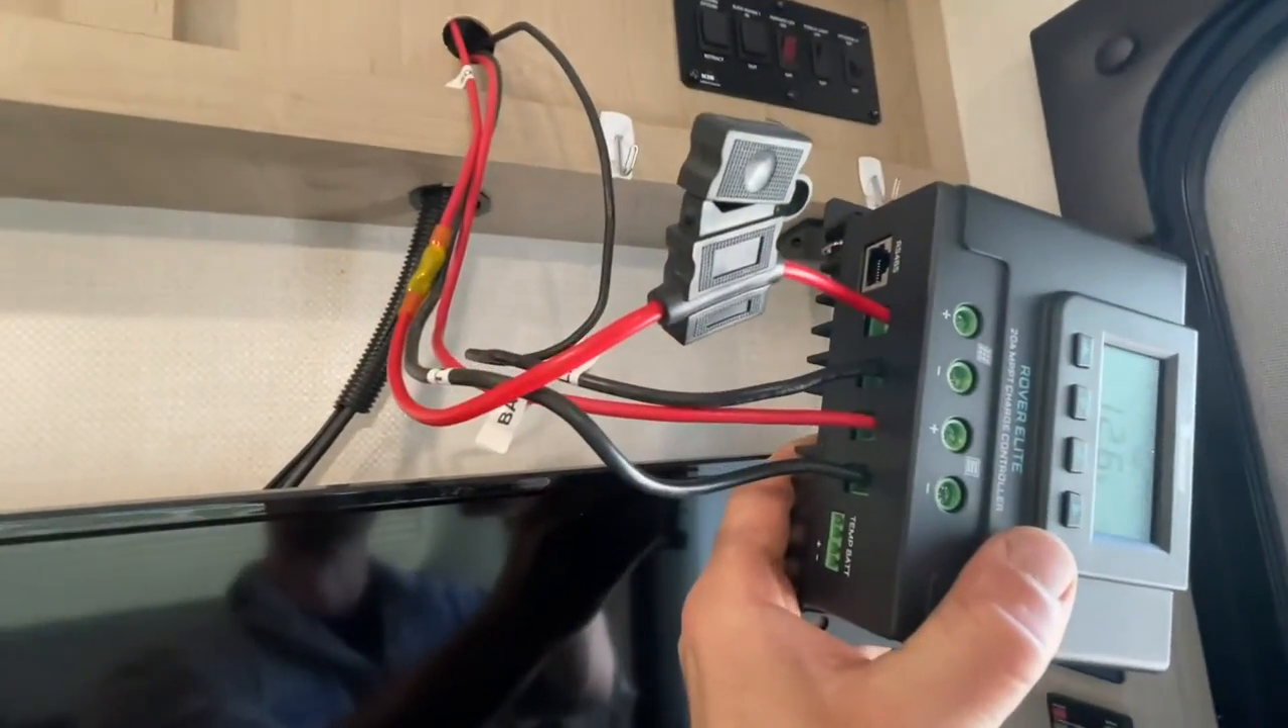So, one thing that I did add here is I did add a fuse holder to the solar line.